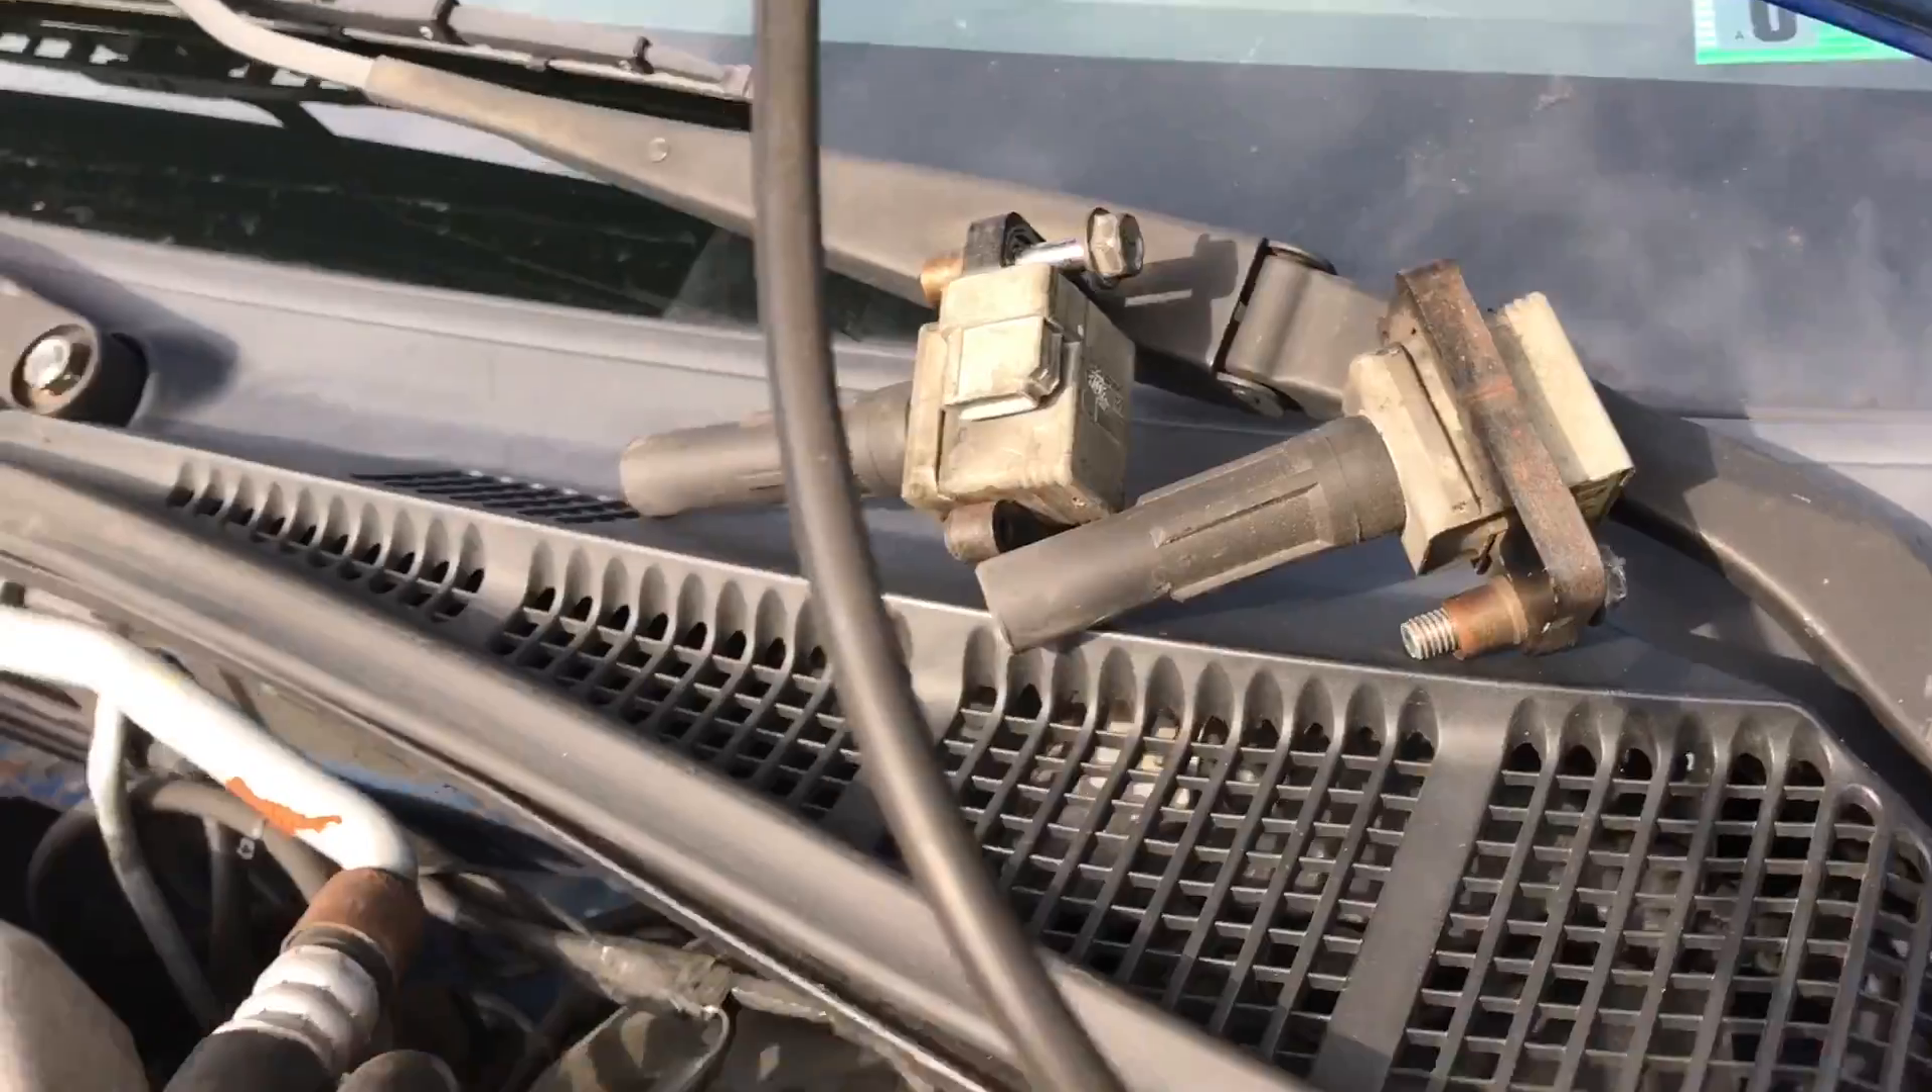Both of the coil packs are out on this side.